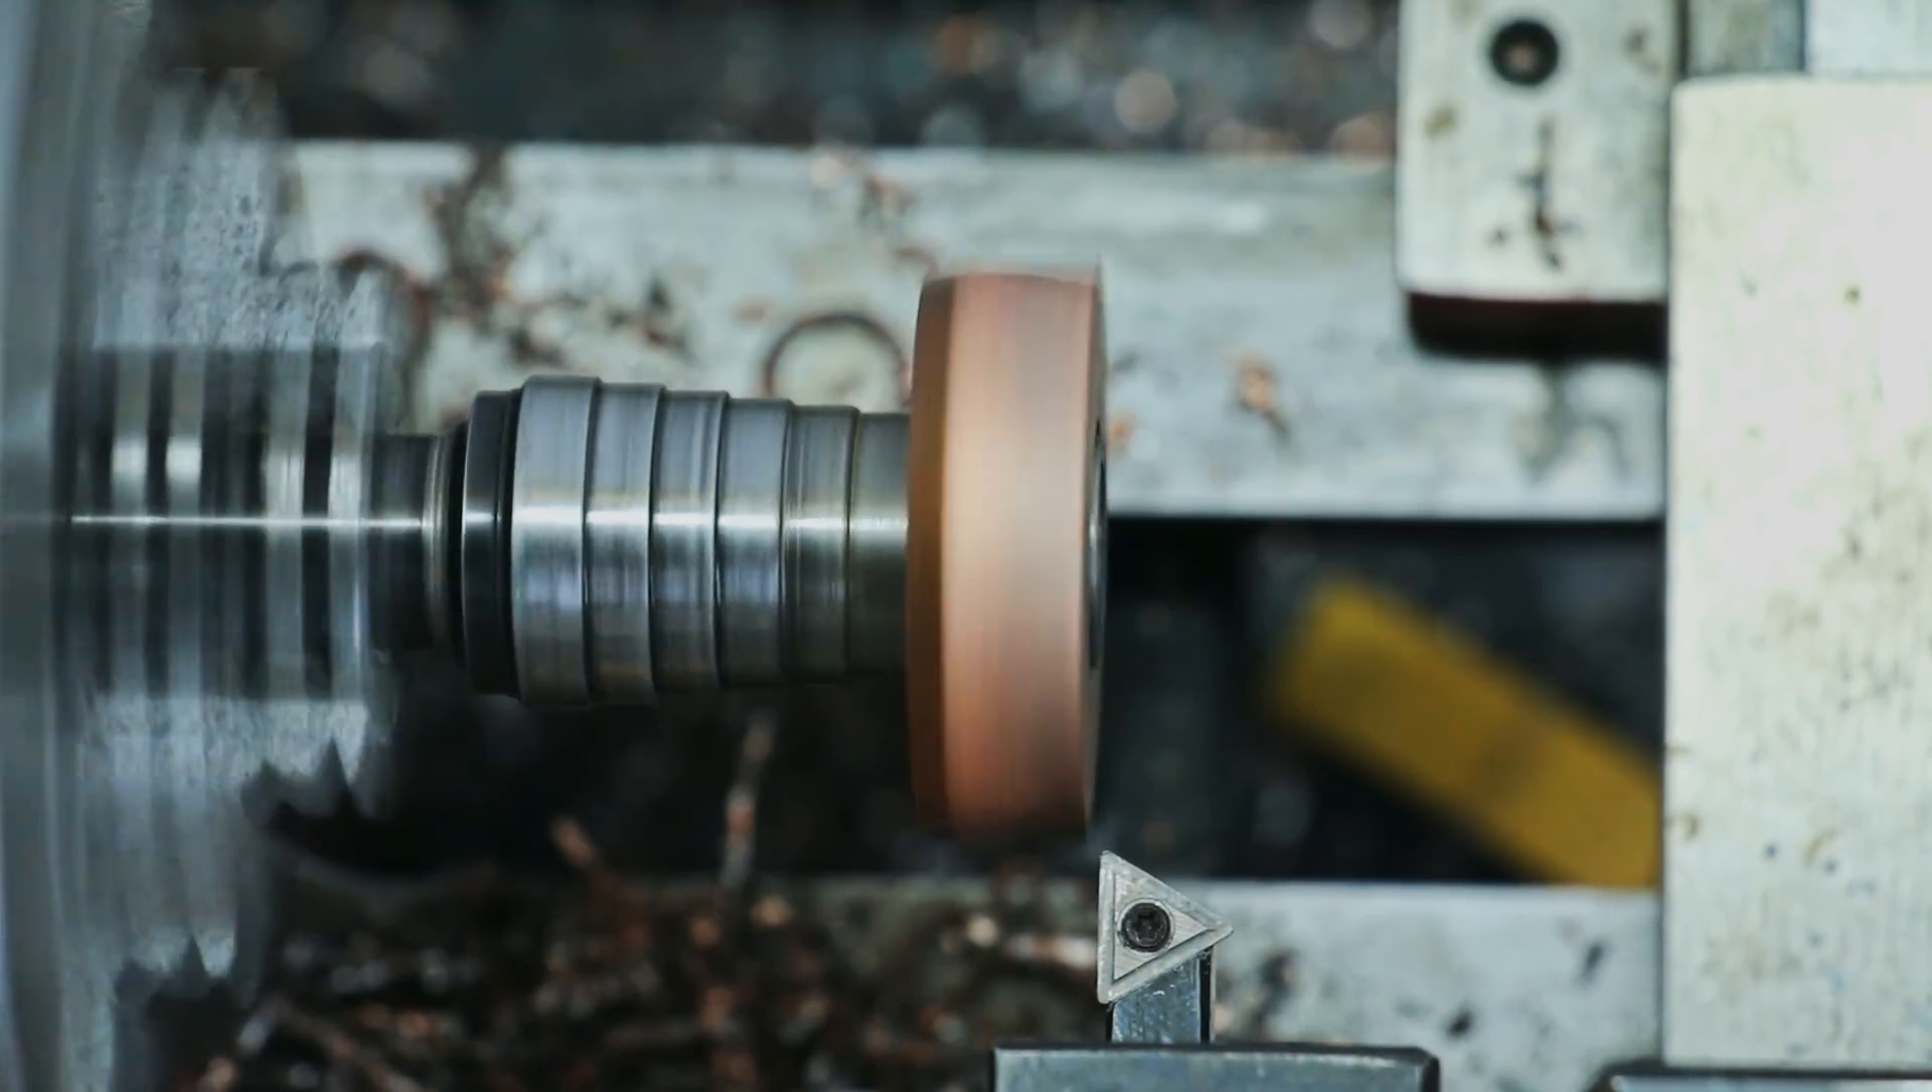So now I've got the ring mounted on a mandrel.